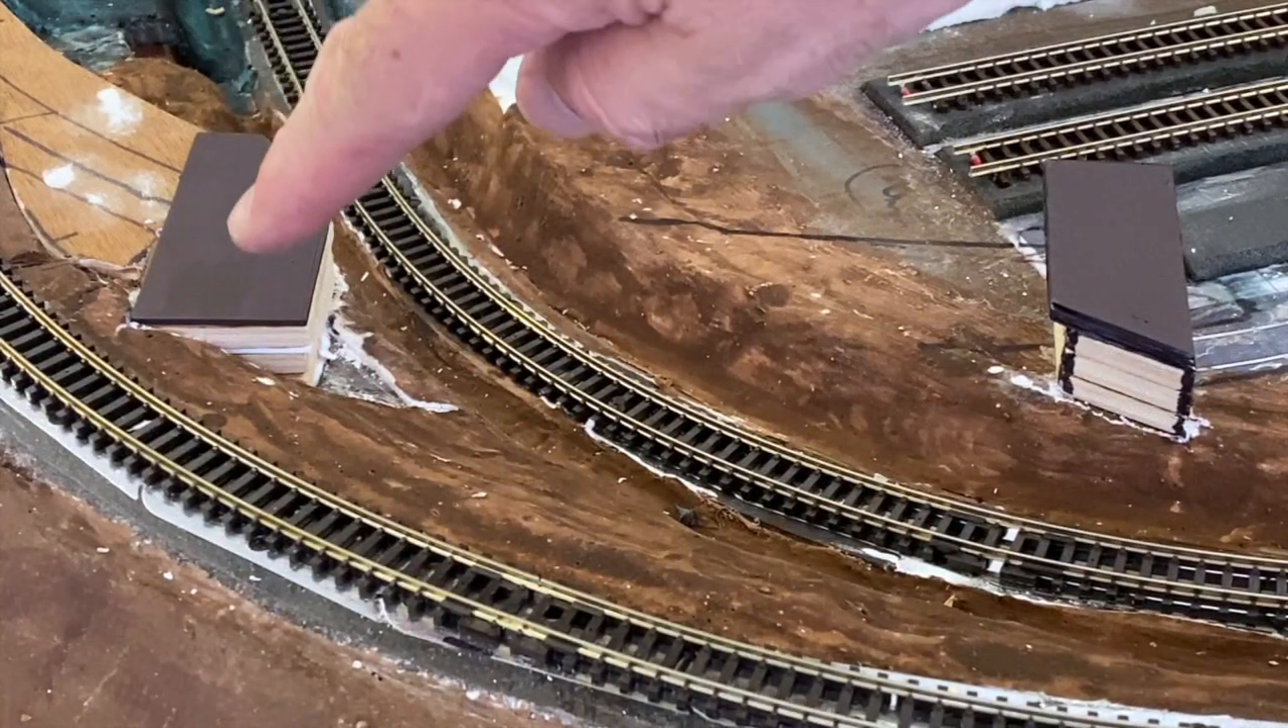We have our bridge plates in place now.